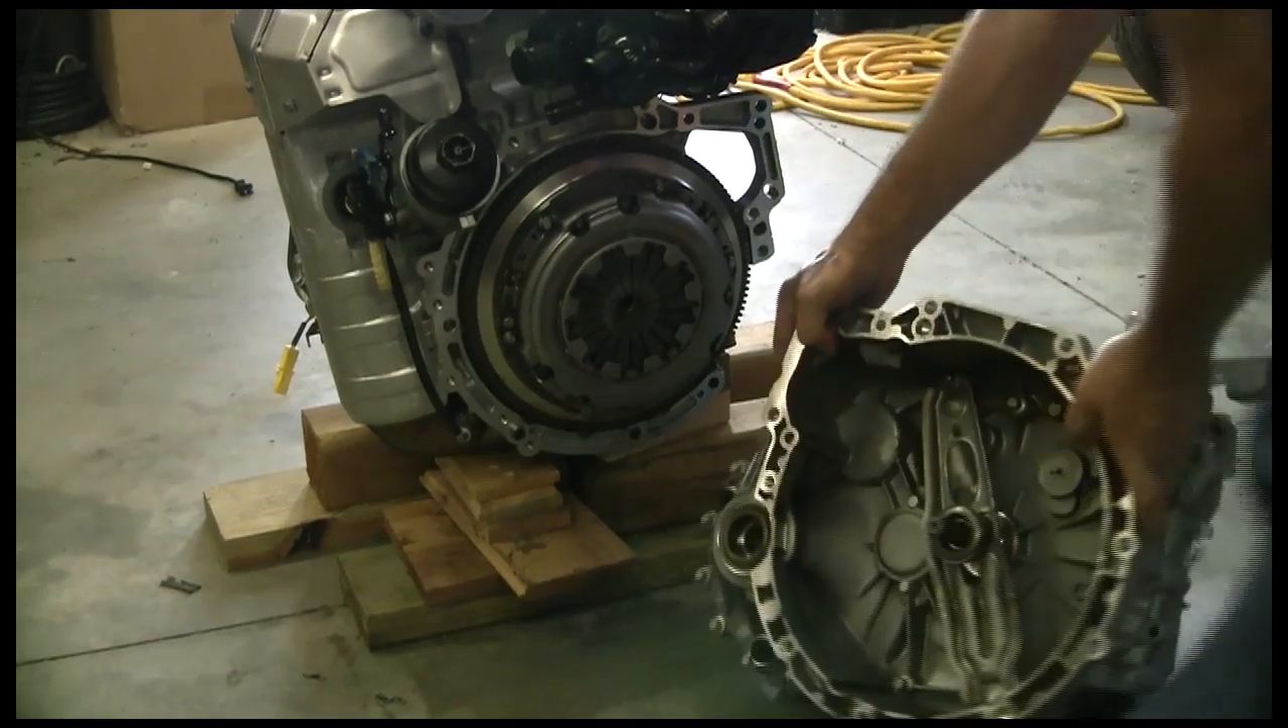And we have successfully pulled the transmission off.